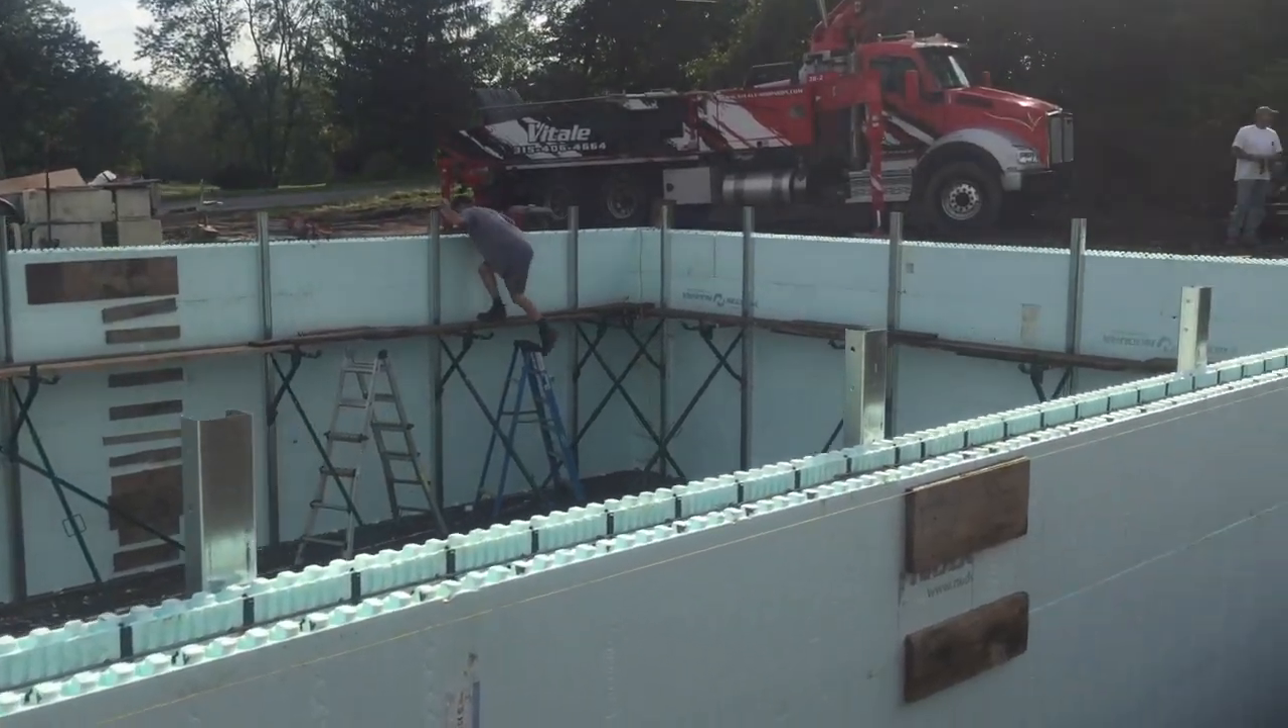Our scaffold is all set up on the inside.